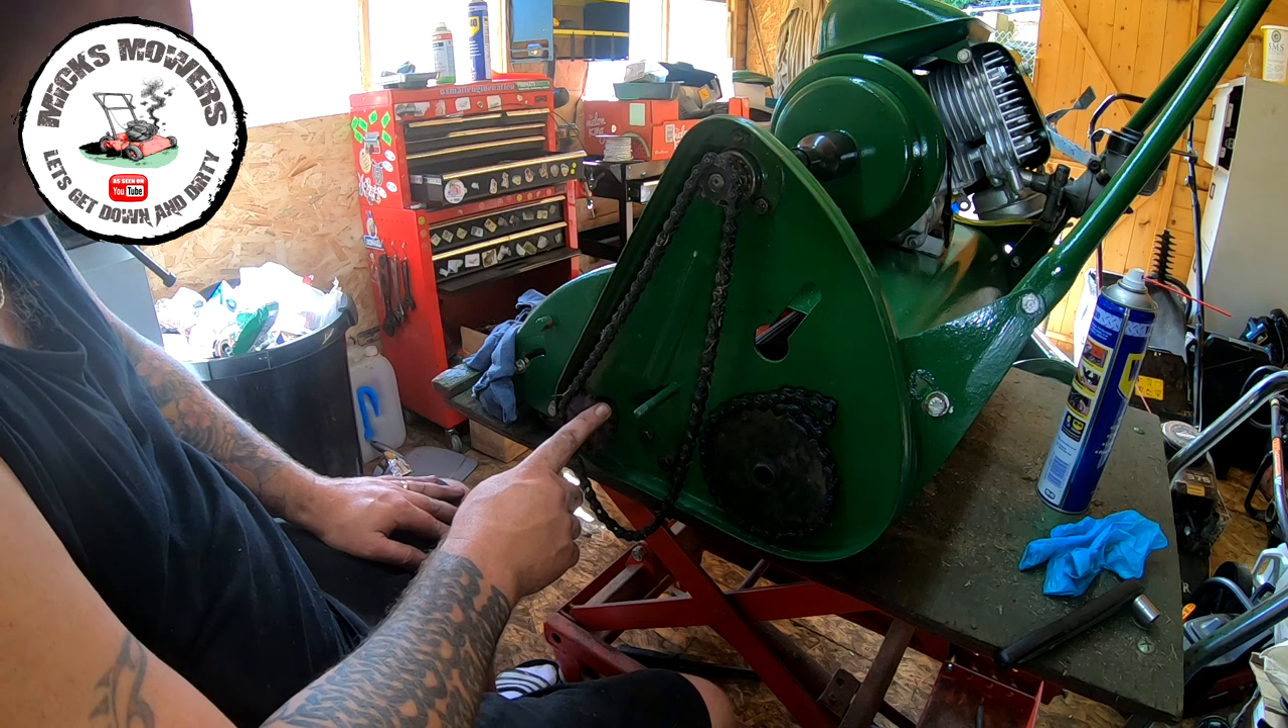This sprocket is now on. And when you put this sprocket in, it's actually got to sit inside the cylinder. It's not countersunk, but there's a groove for this one to go in.